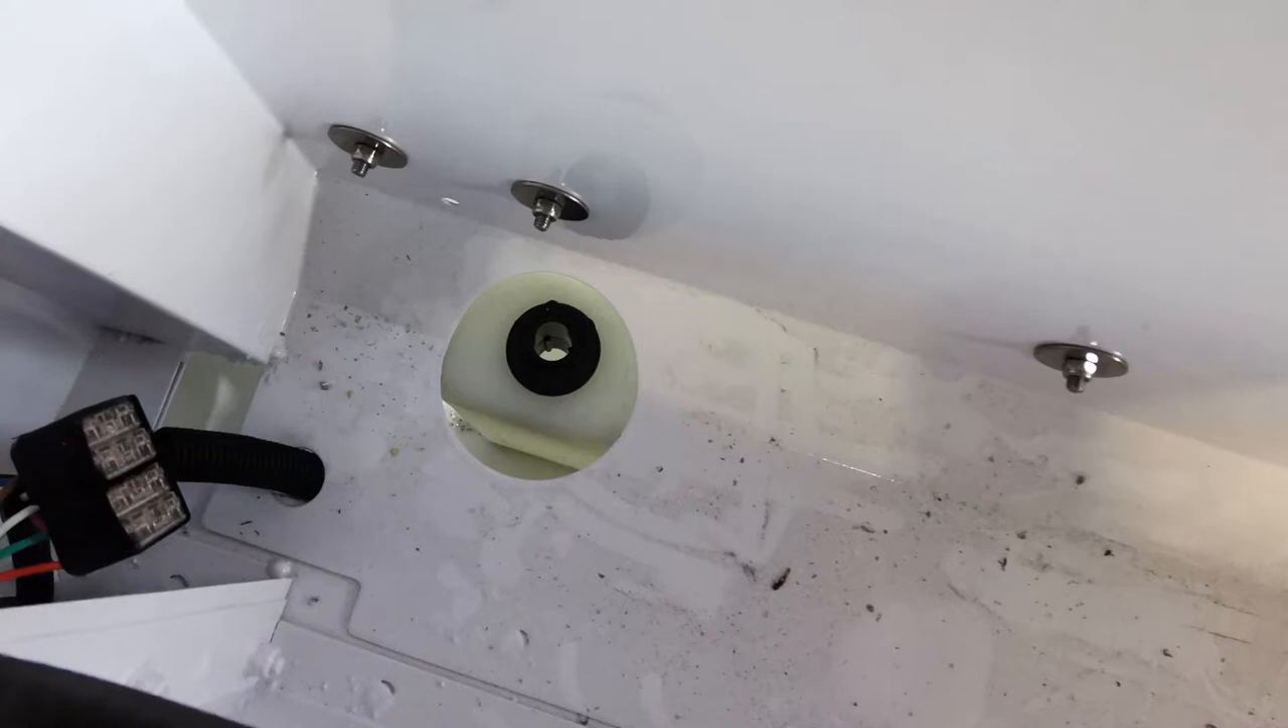The inlet to the tank is also at the rear on the right hand side as this sits neatly in the provided cut out in the right hand side compartment of the trailer.